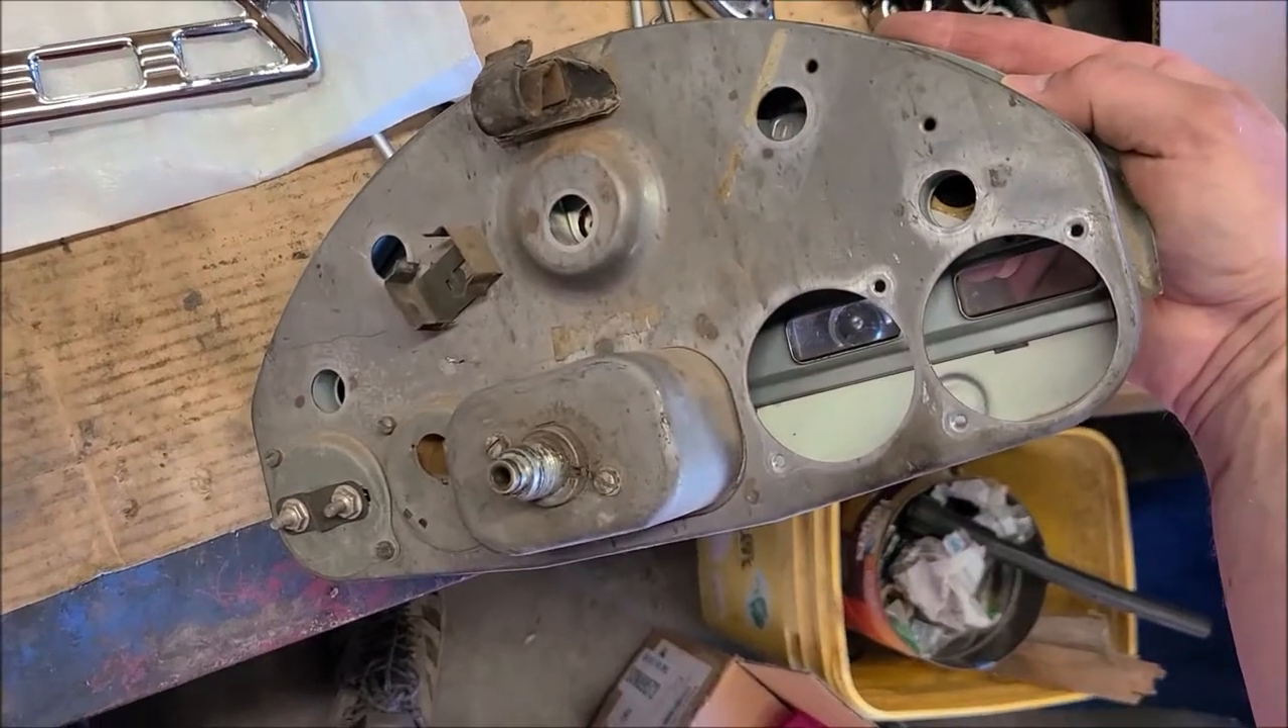I'm starting to taking the gauges out I got a couple of them out.